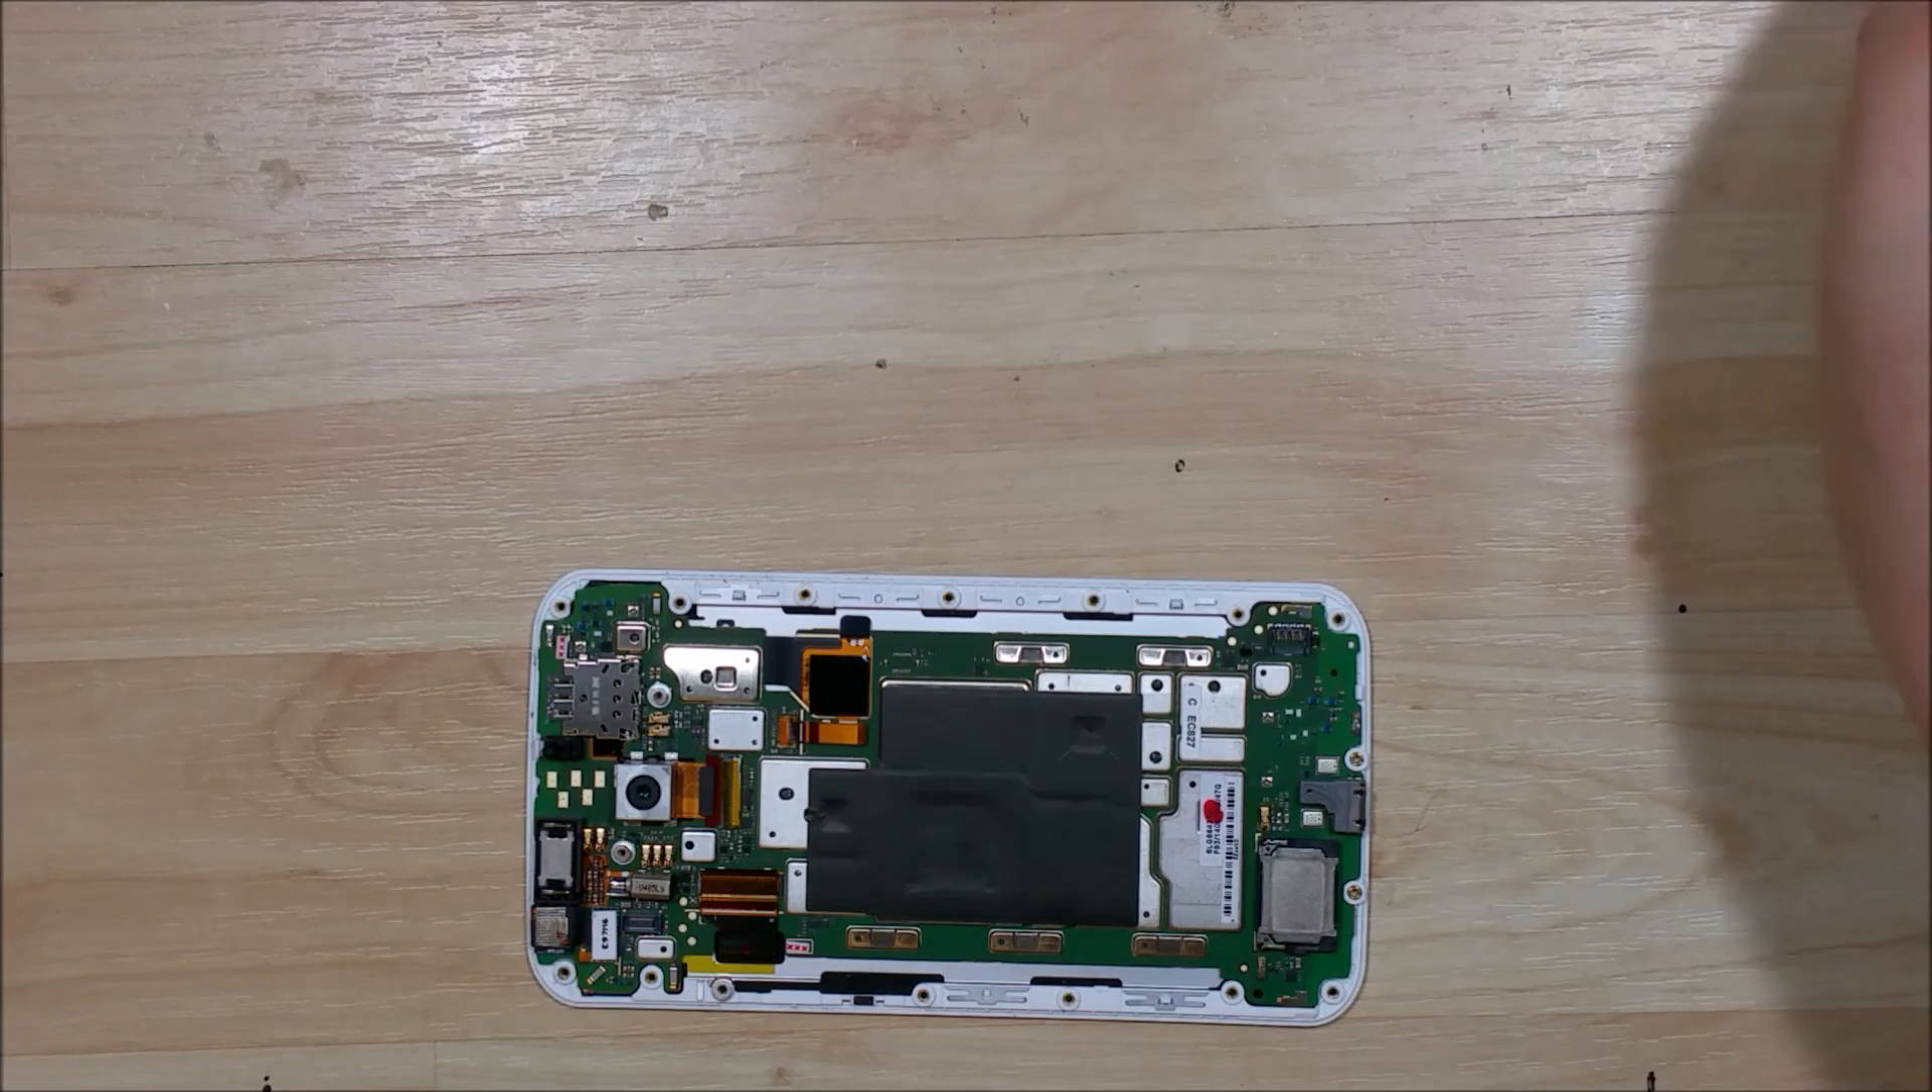So now we have the back cover off.